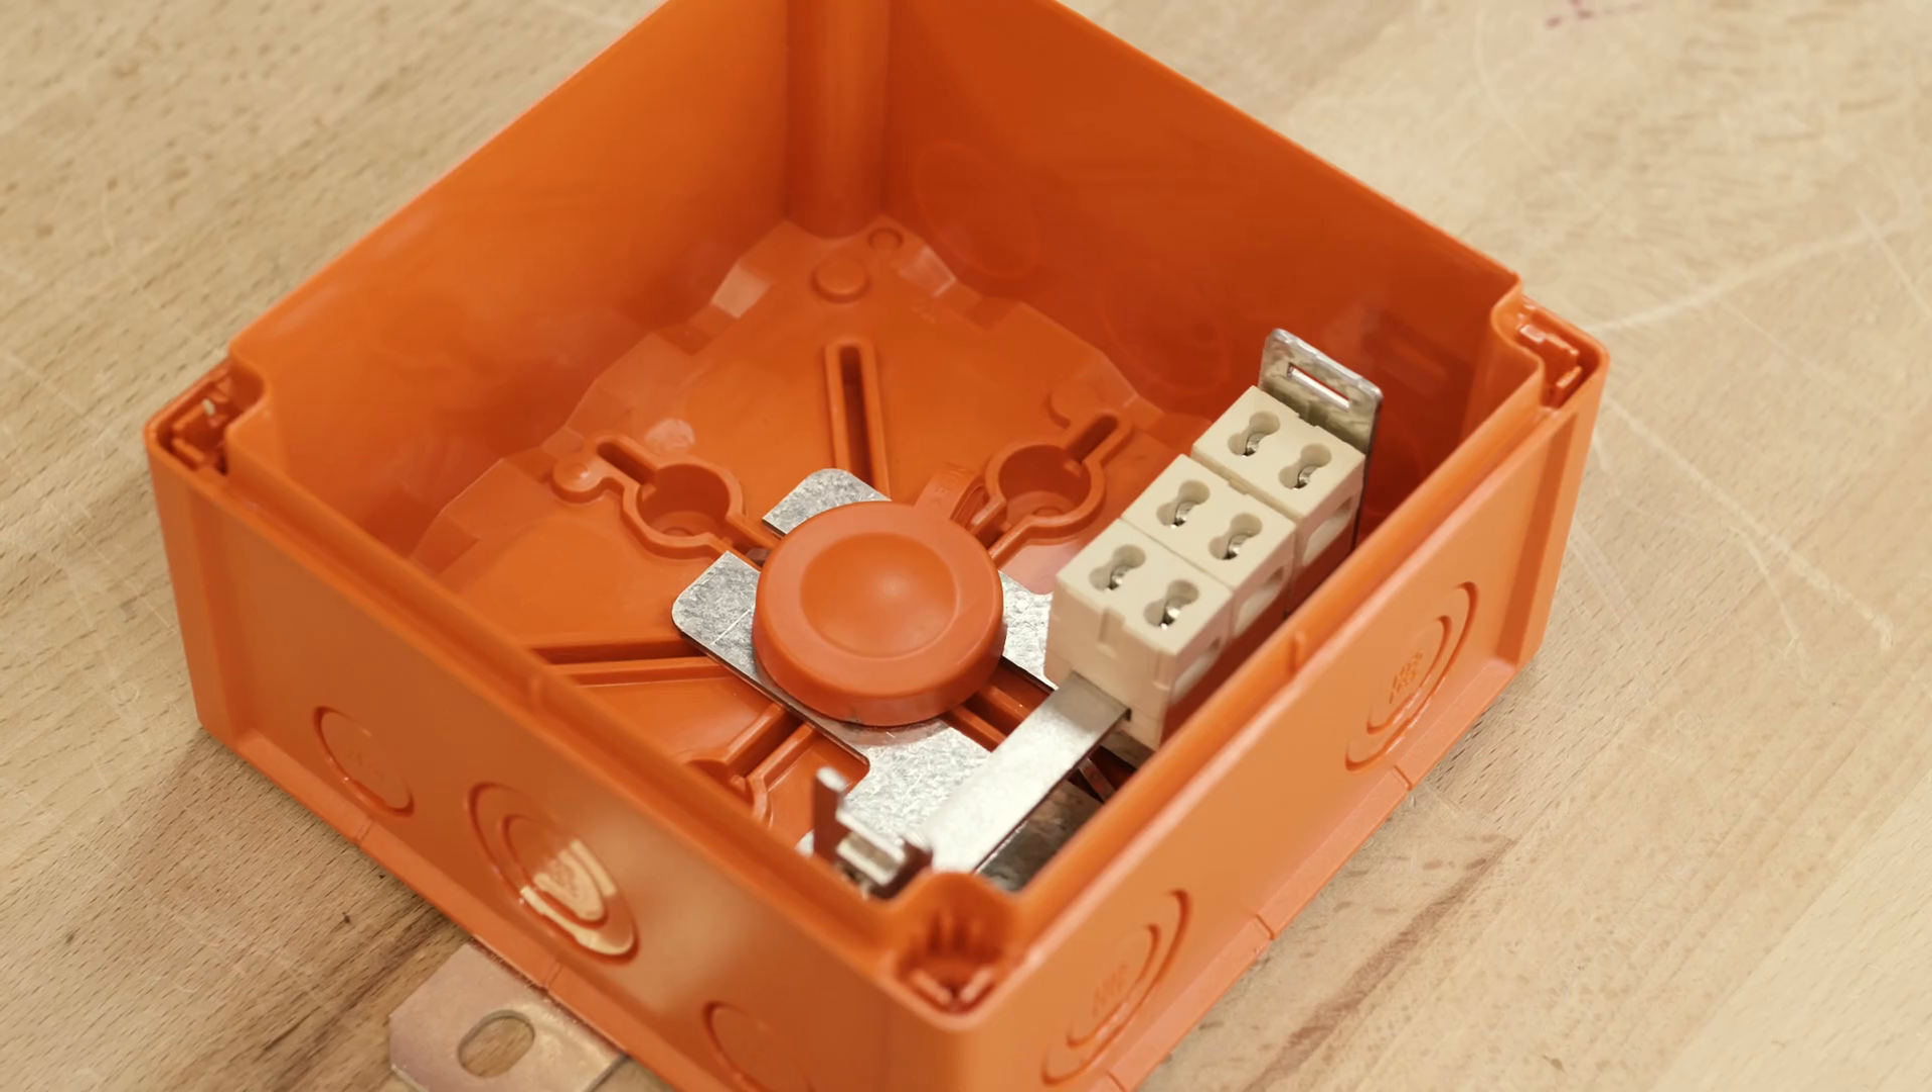Zum Schluss die Kappe noch drauf und wir haben die gewünschte Position des Klemmlocks.